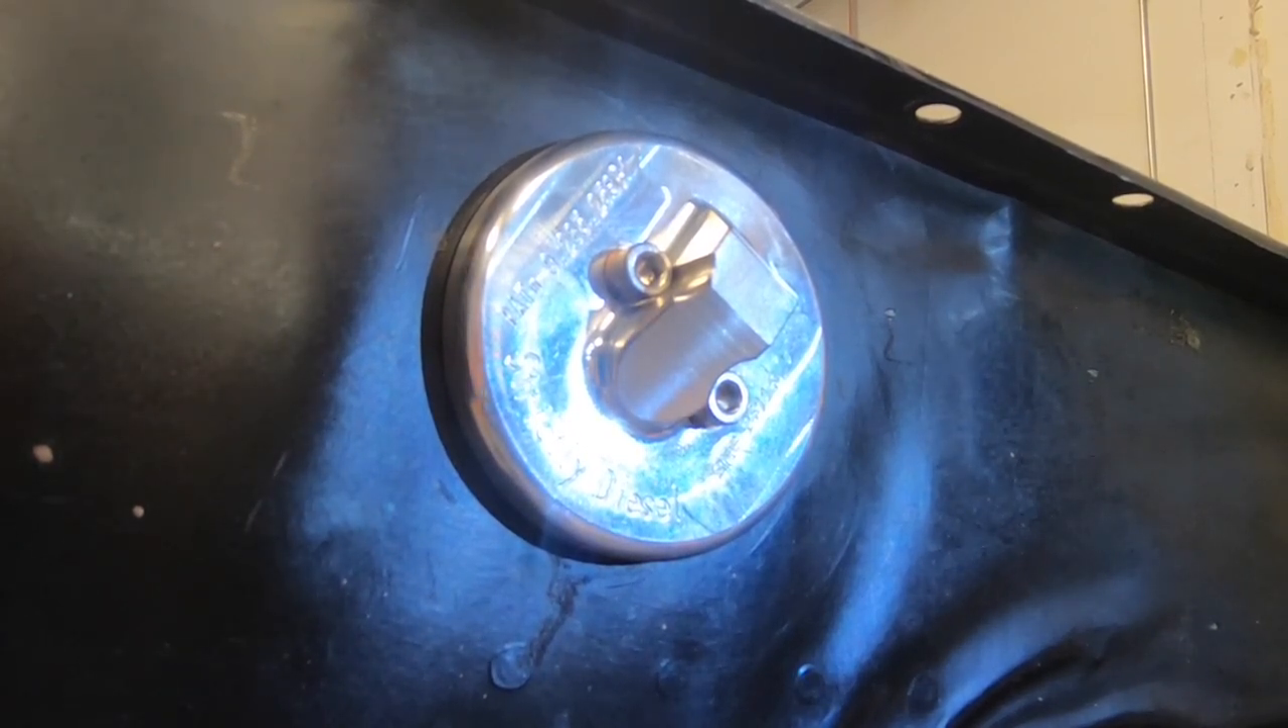And there you have it. One installed dipstick adapter.